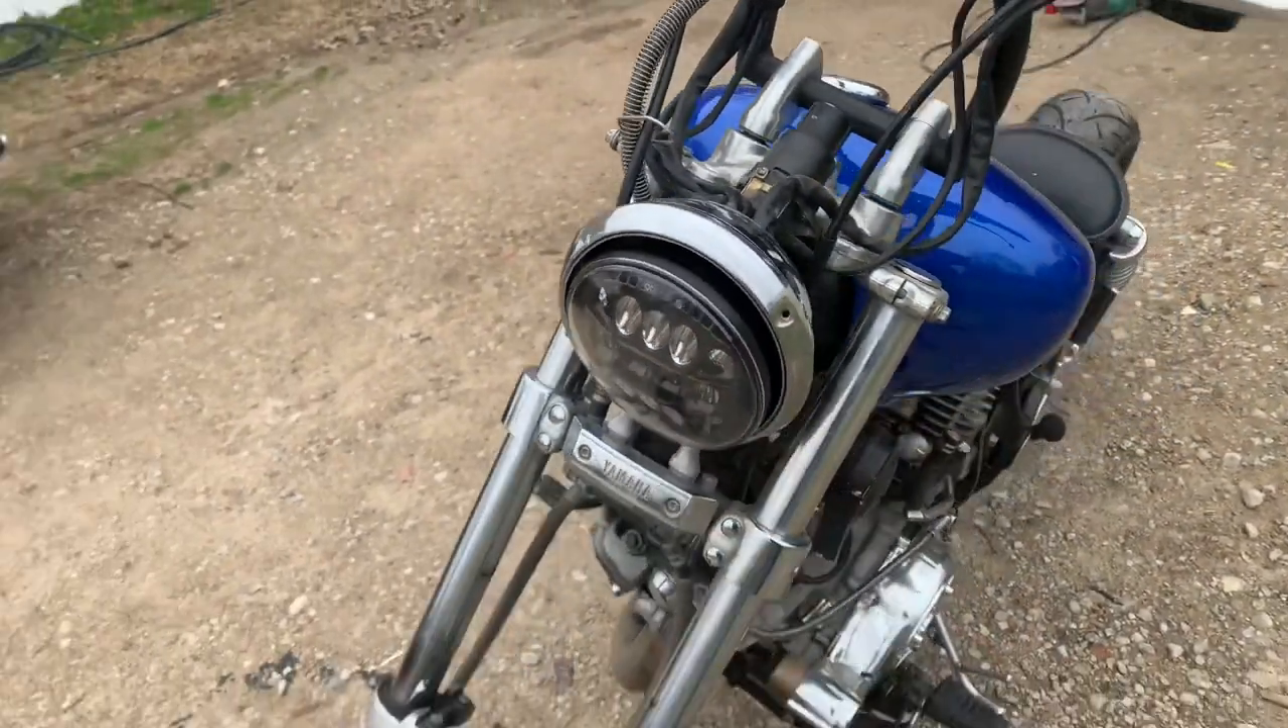I've got the headlight in it doesn't really fit in that bucket so it kind of sticks out a little bit.